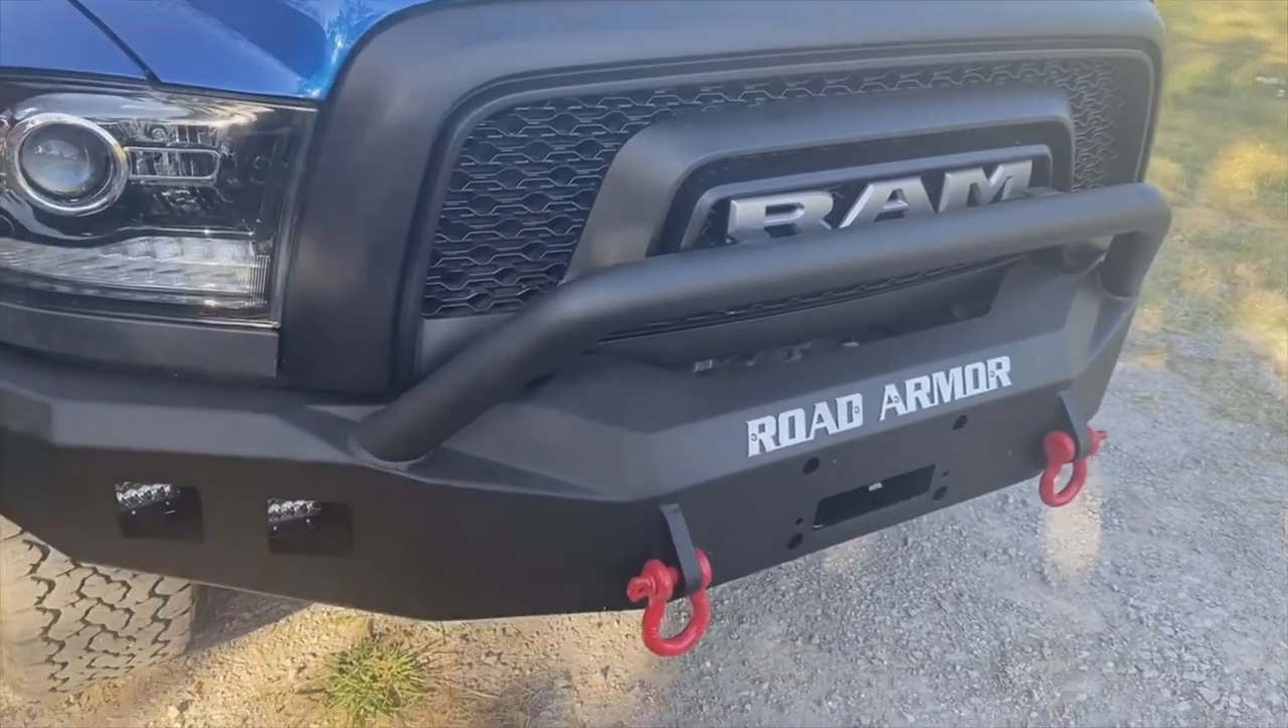The winch obviously isn't installed yet.